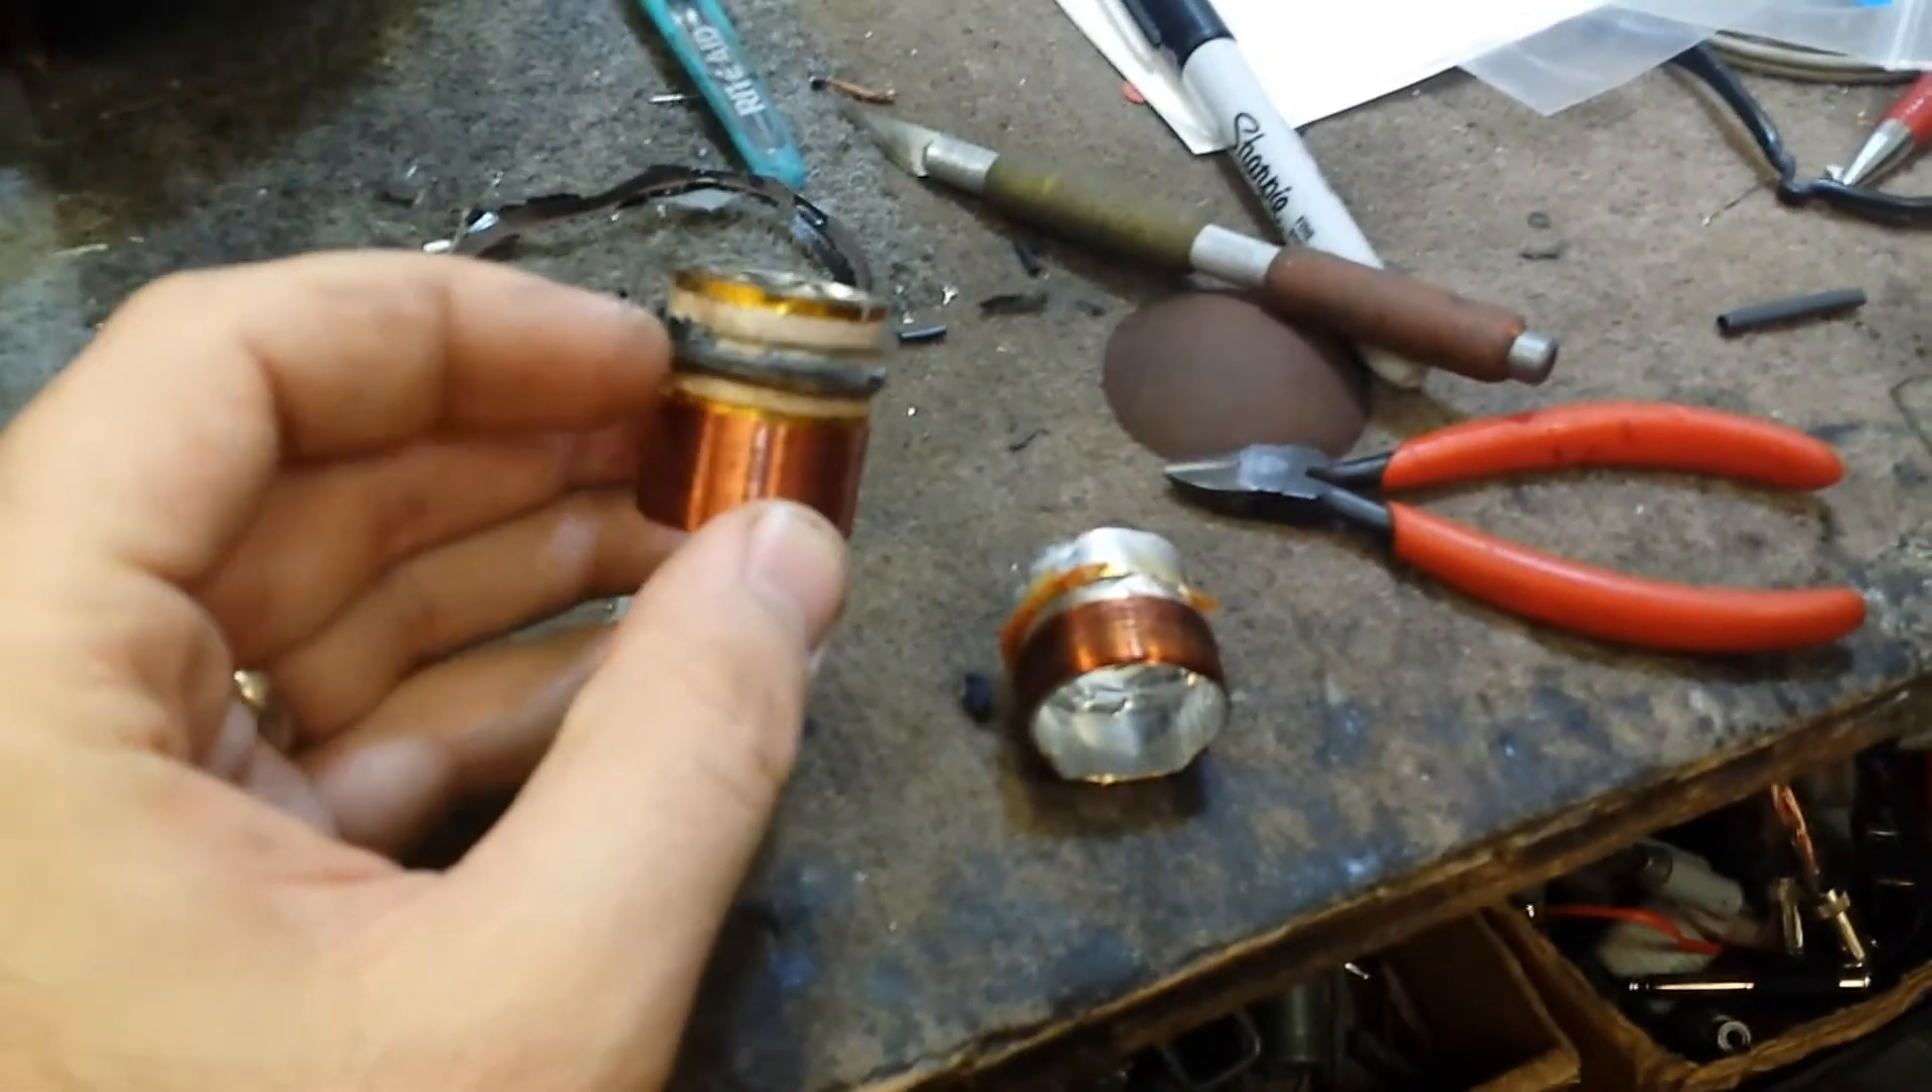The voice coils have been removed from each cone.